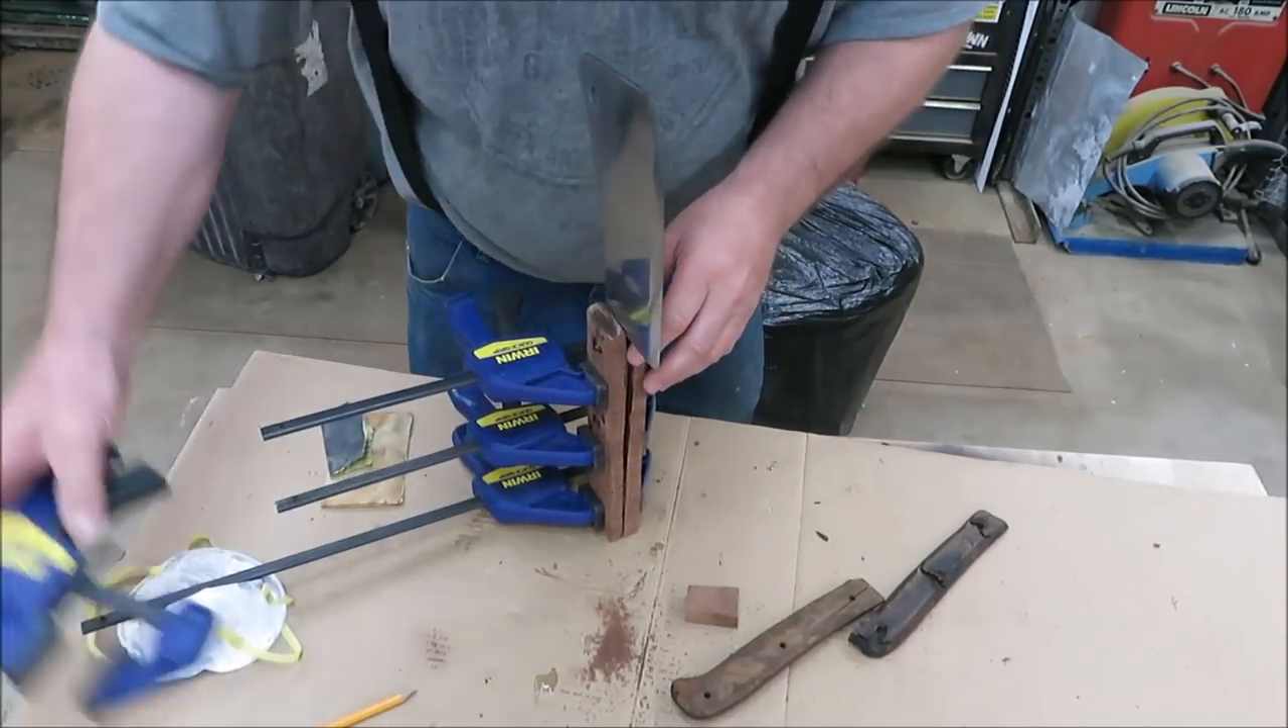Okay, before I went to work I went ahead and got the wood on the handle.